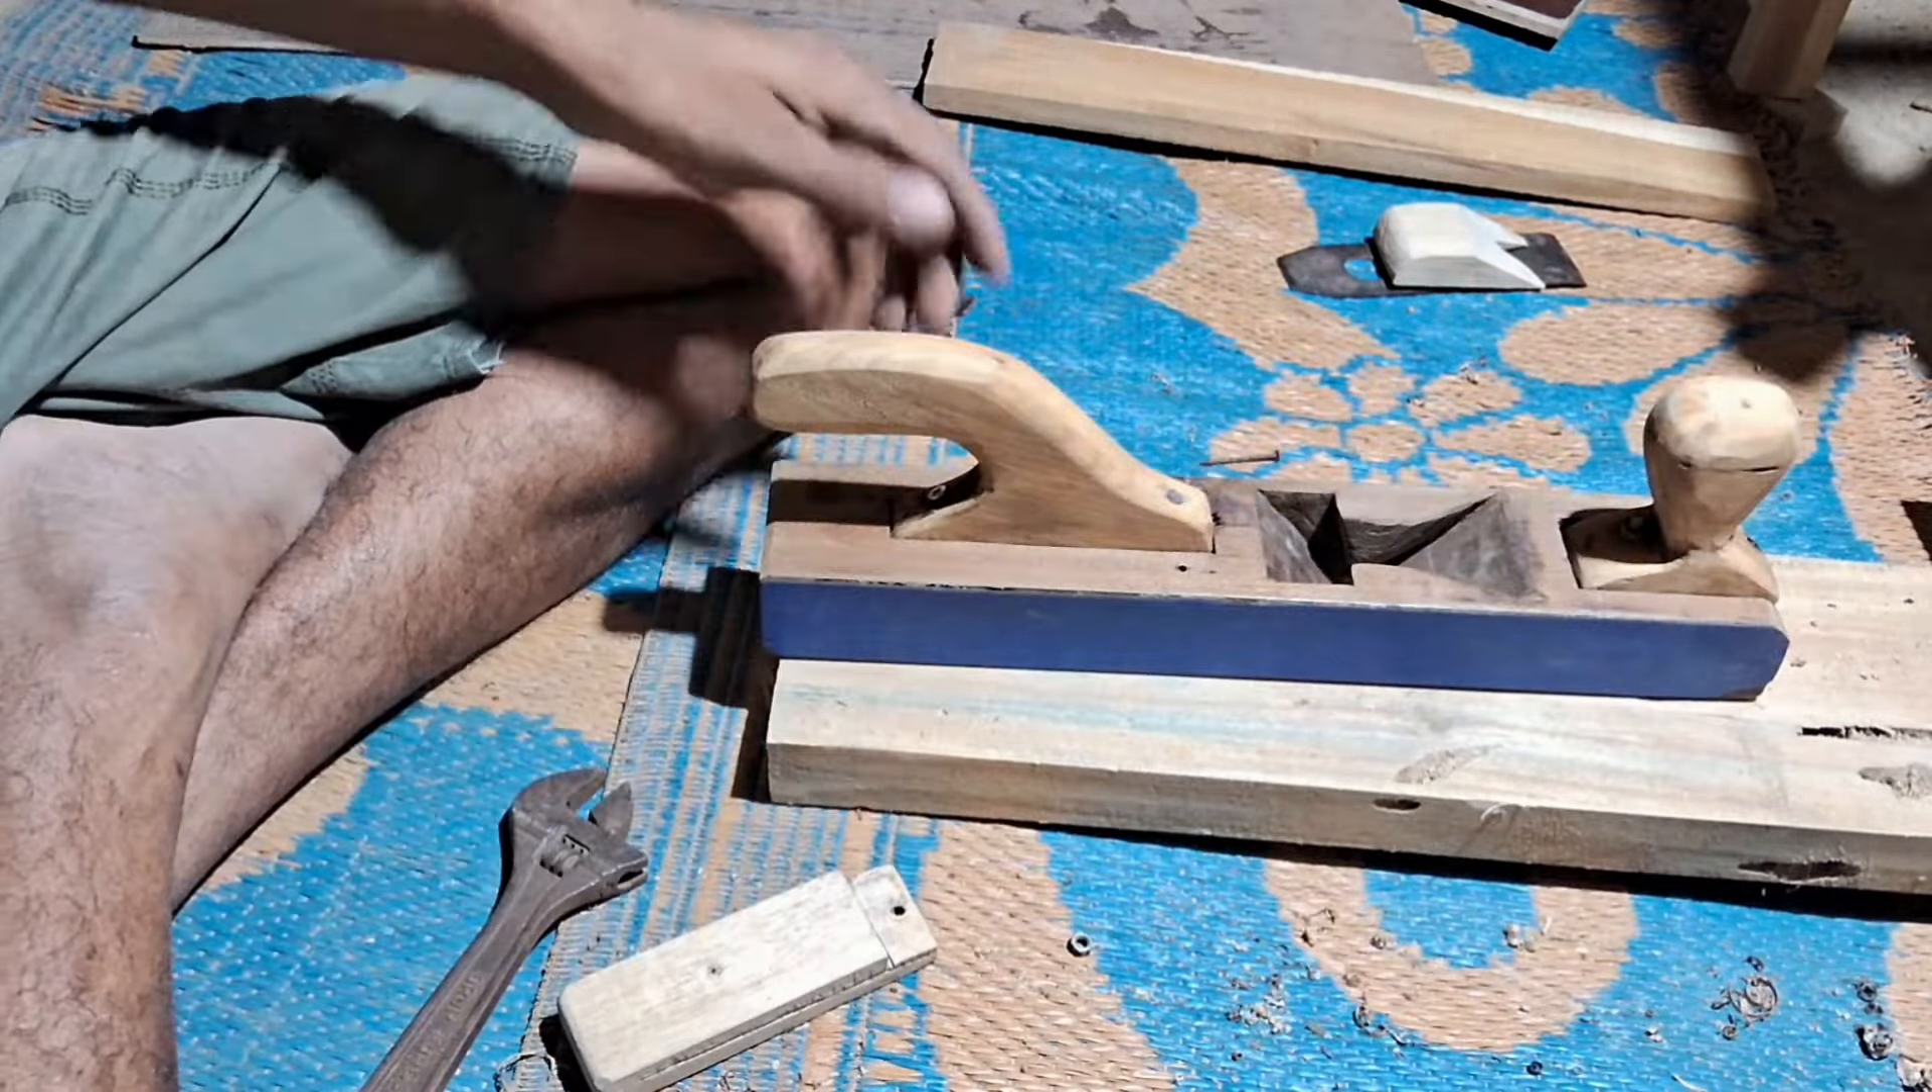आगे का जो हैंडल है पुरा अभी बन गया है अभी इसको मेंने पुरा फिटिंग कर दिया है।